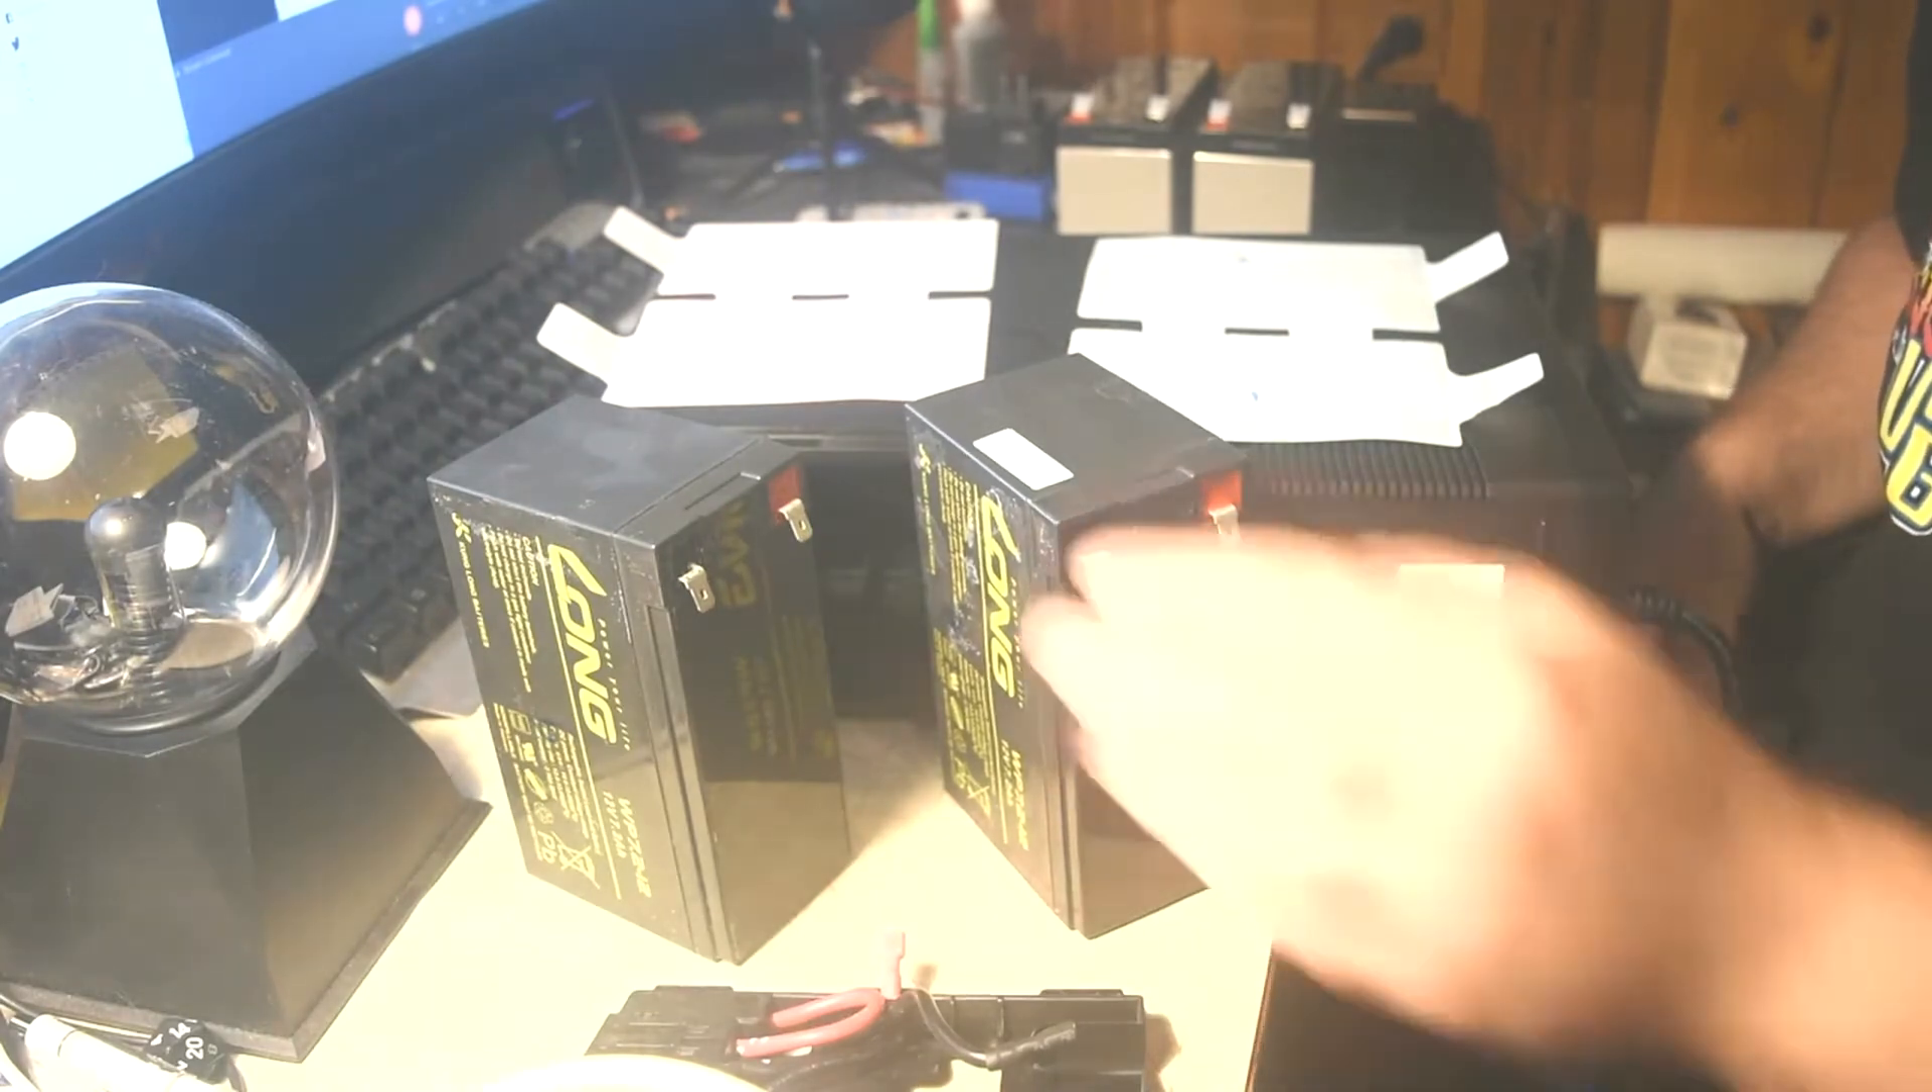So, we've disconnected our old batteries.